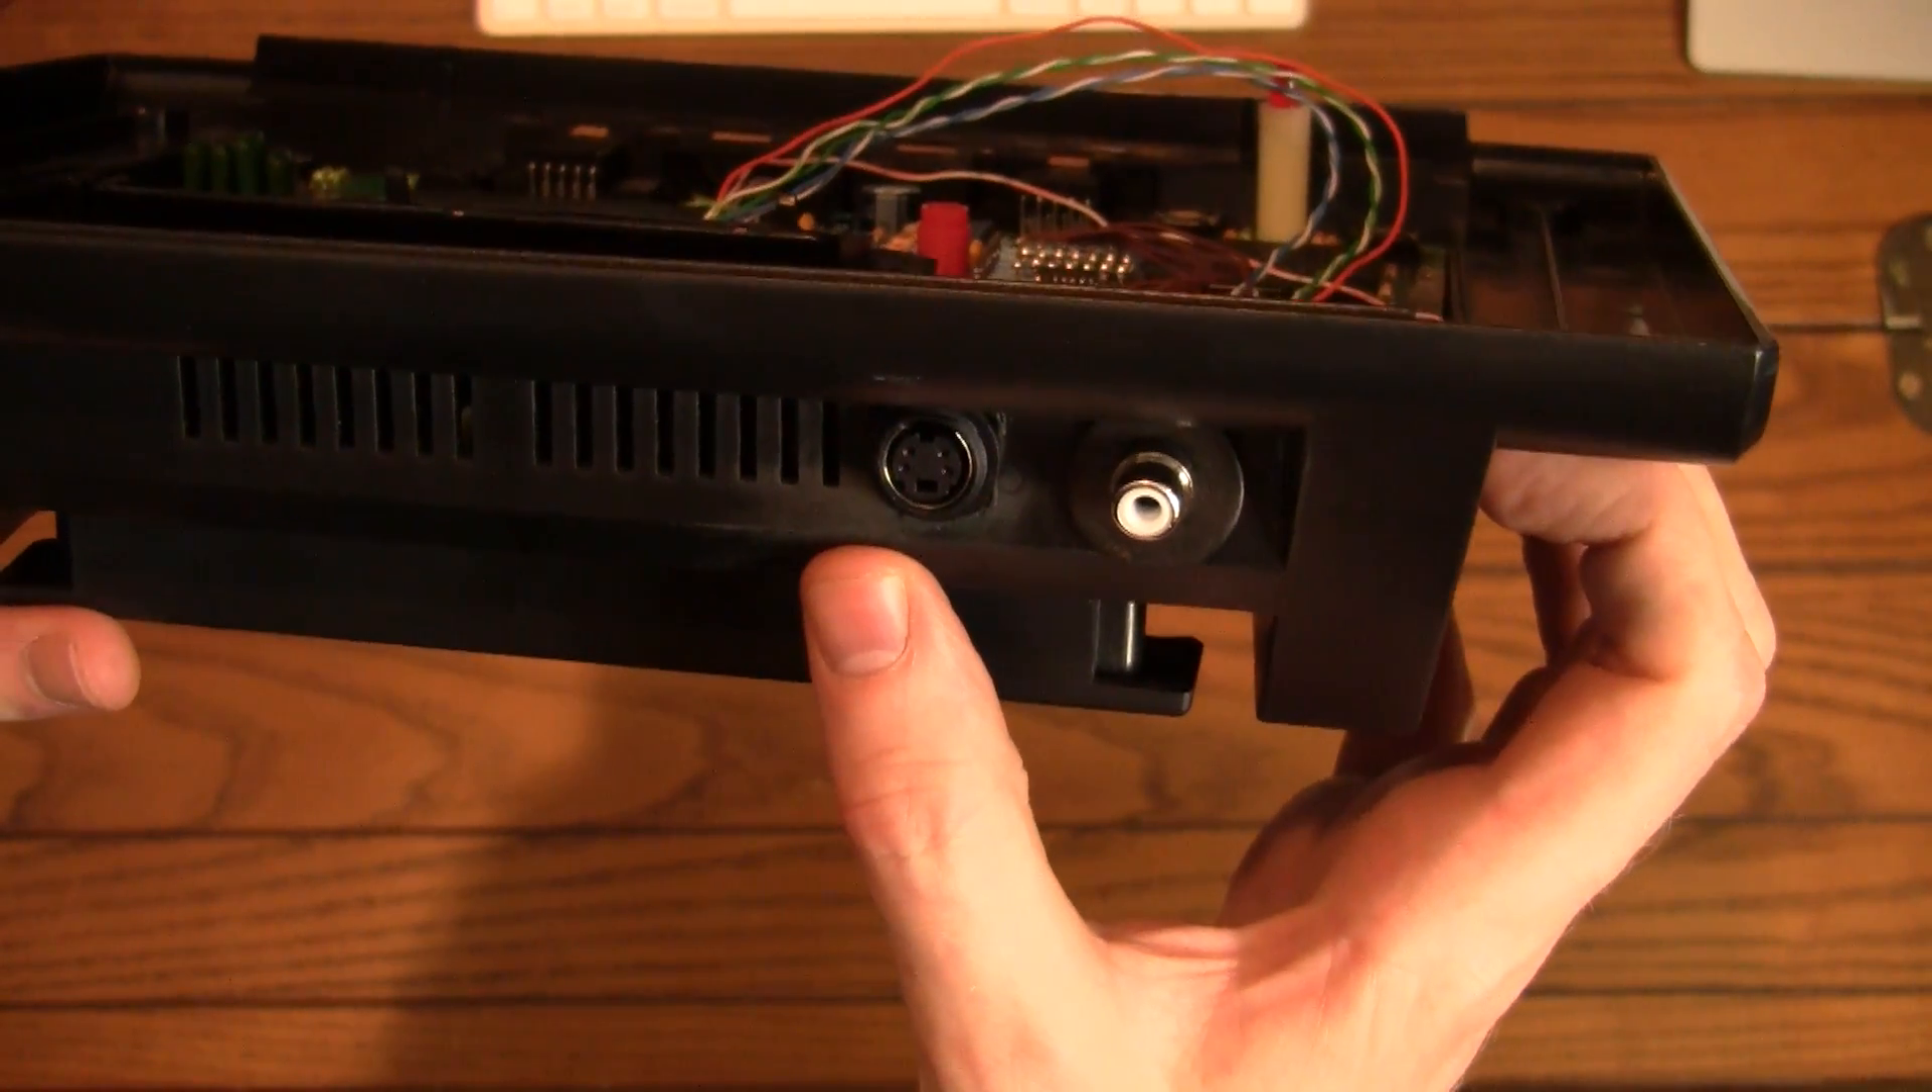So I put the S-Video and the mono audio out on the back here.